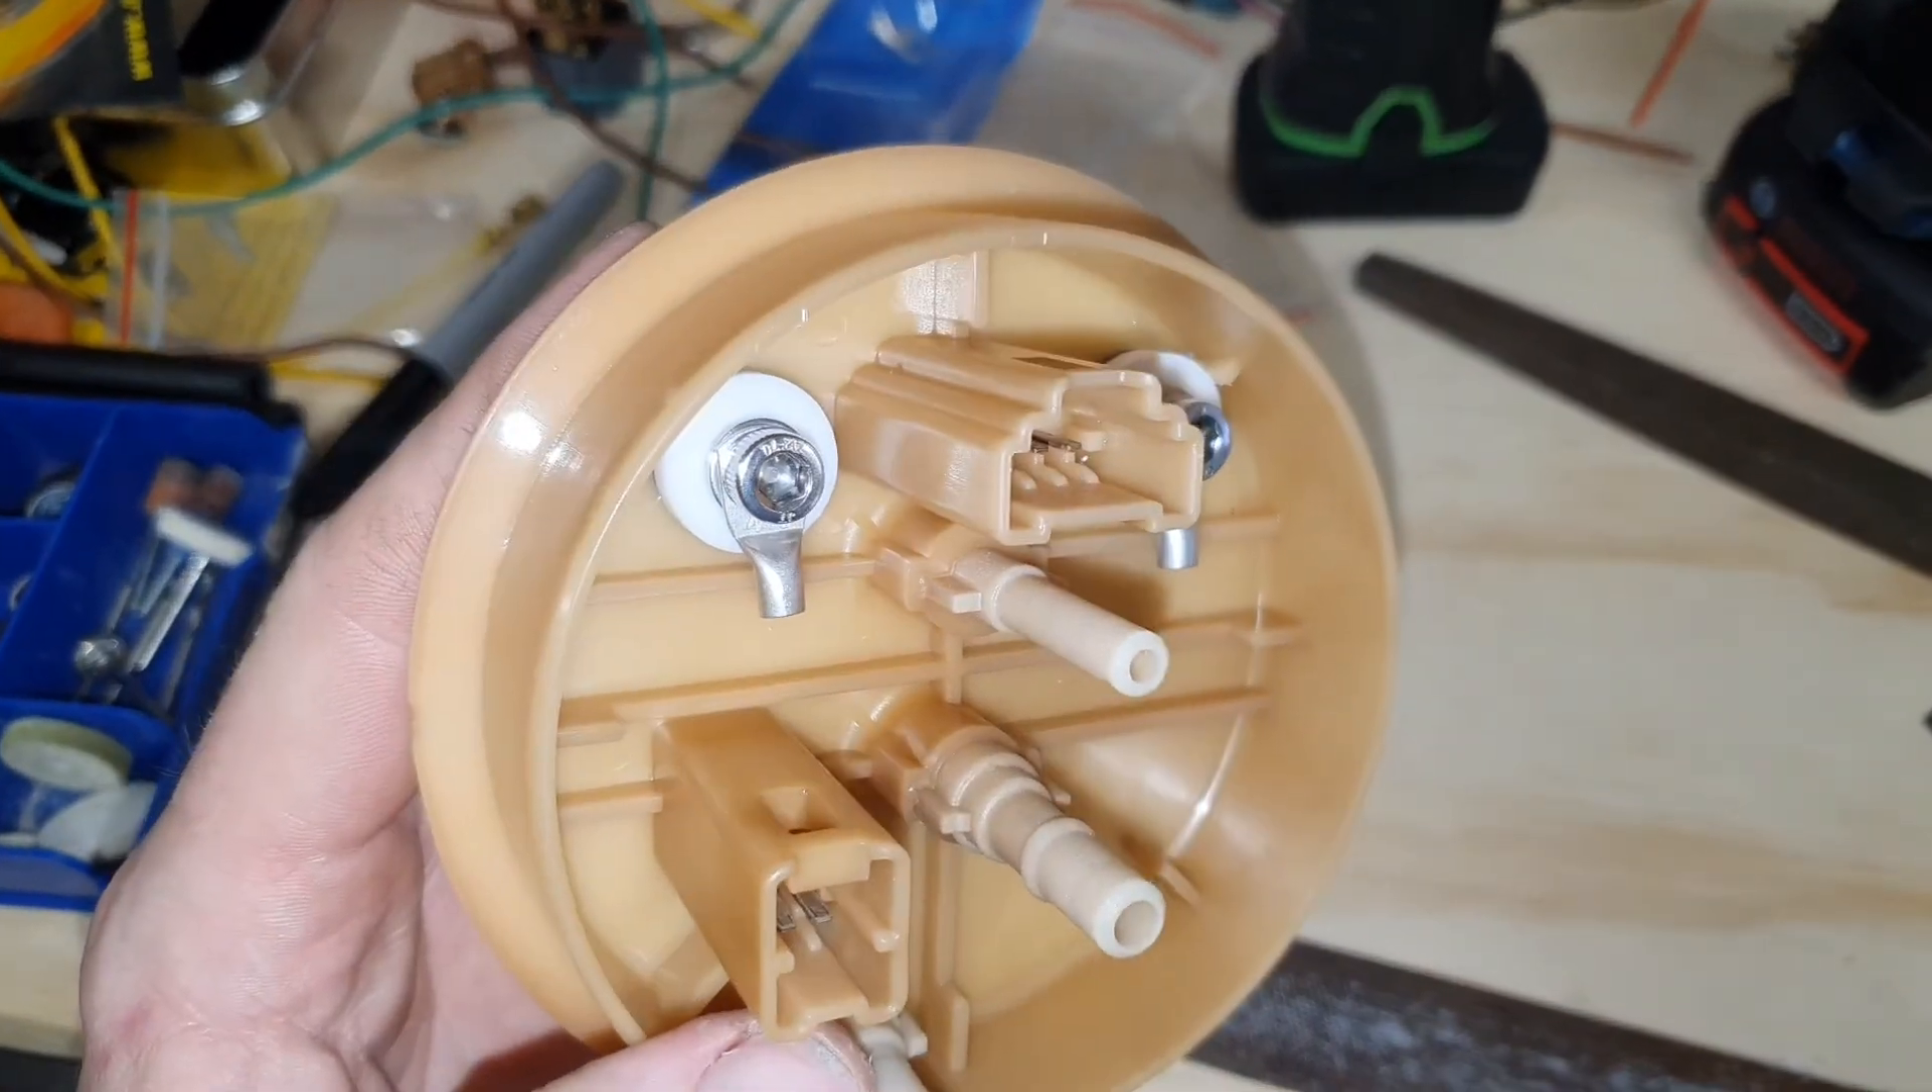The electrical bulkhead connections are now fitted to the fuel pump top hat.